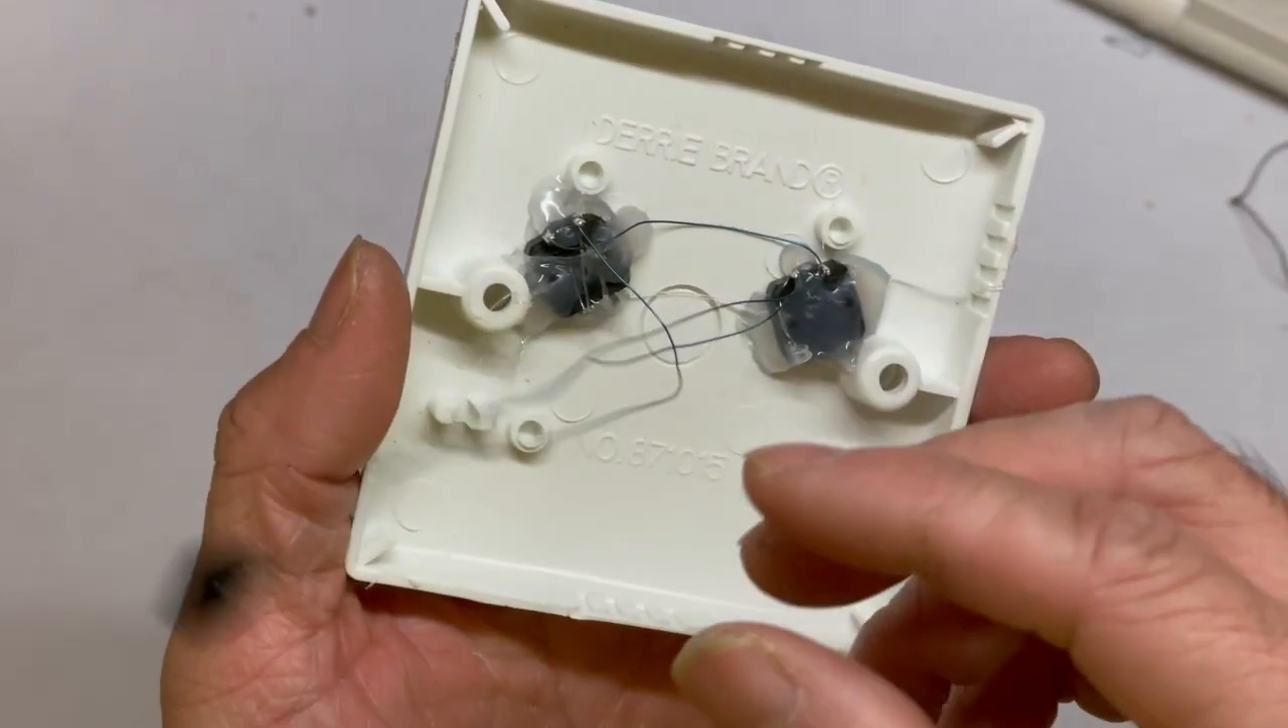So I've glued the buttons to the wall plate.